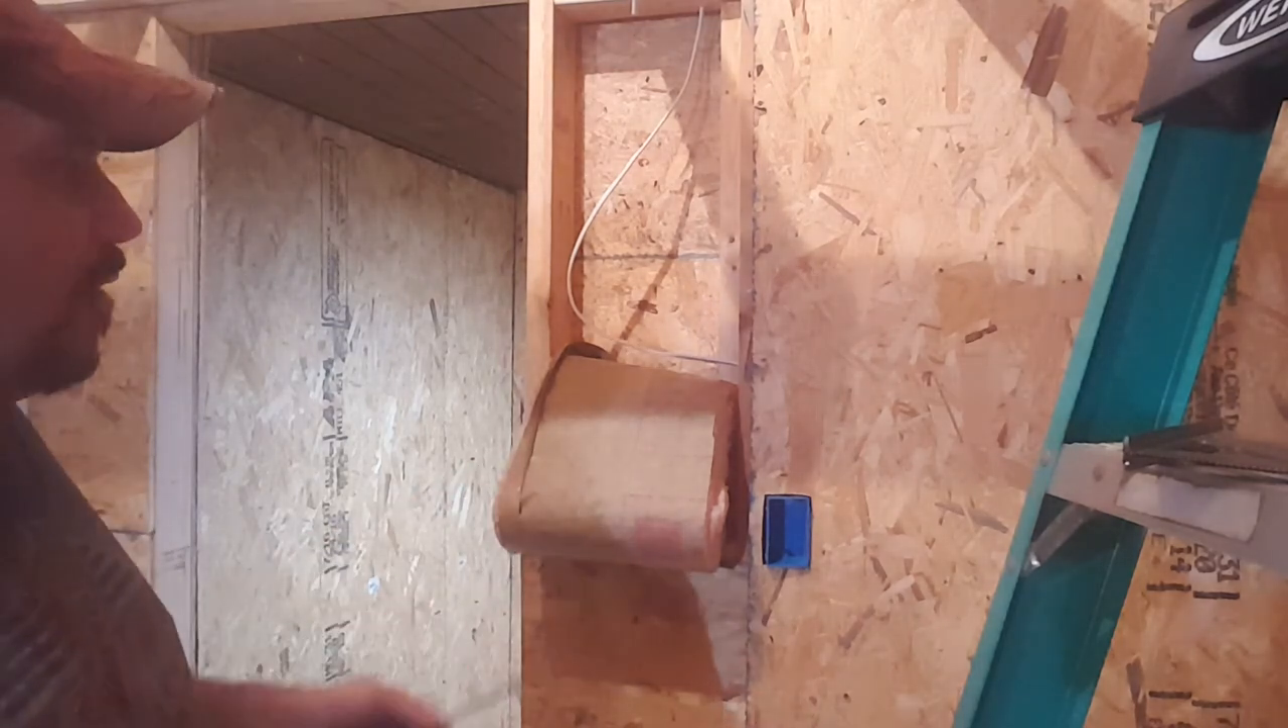I've got the plug box cut in.